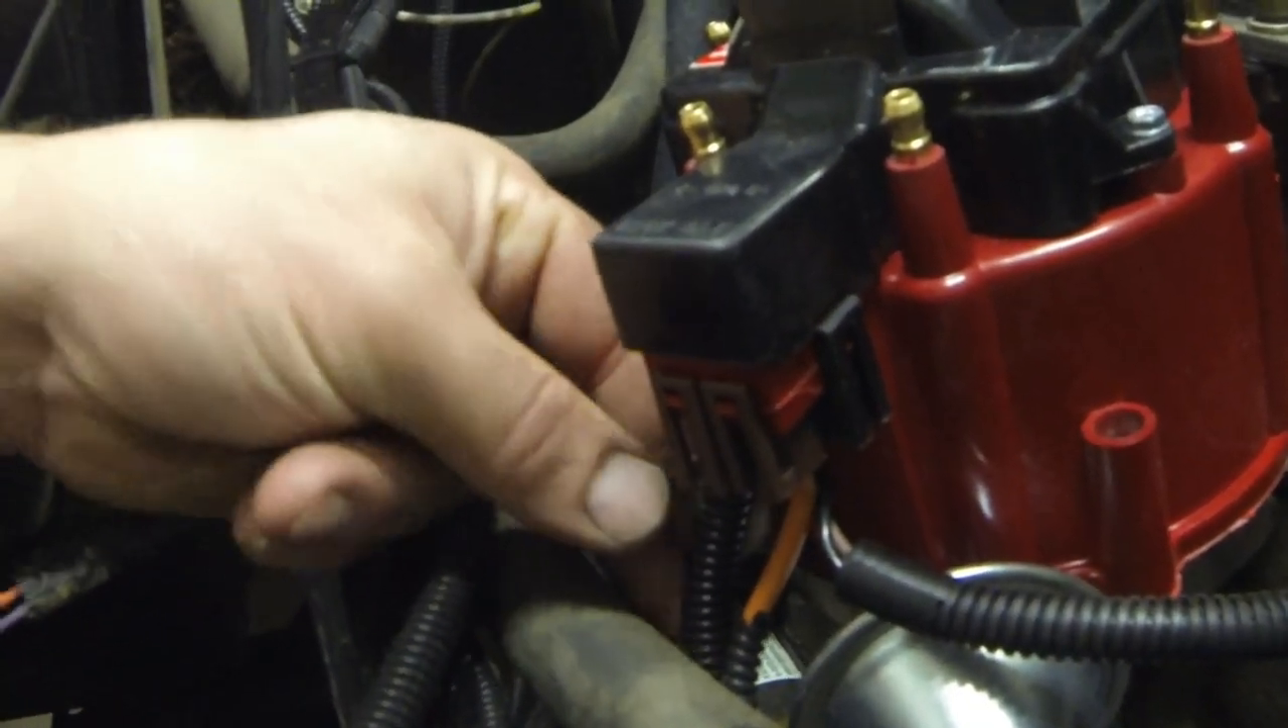Okay we've got the distributor in.